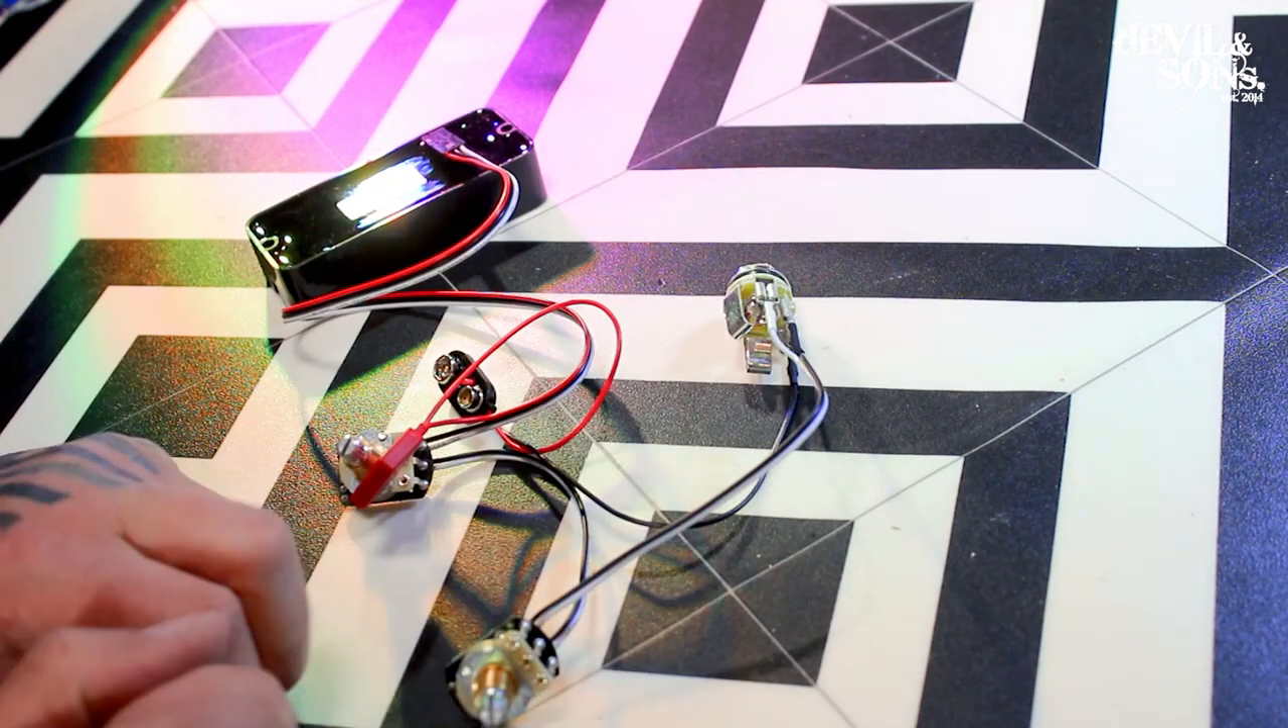There we have it our new wiring setup so this time it's all set up with our with our volume and our tone.